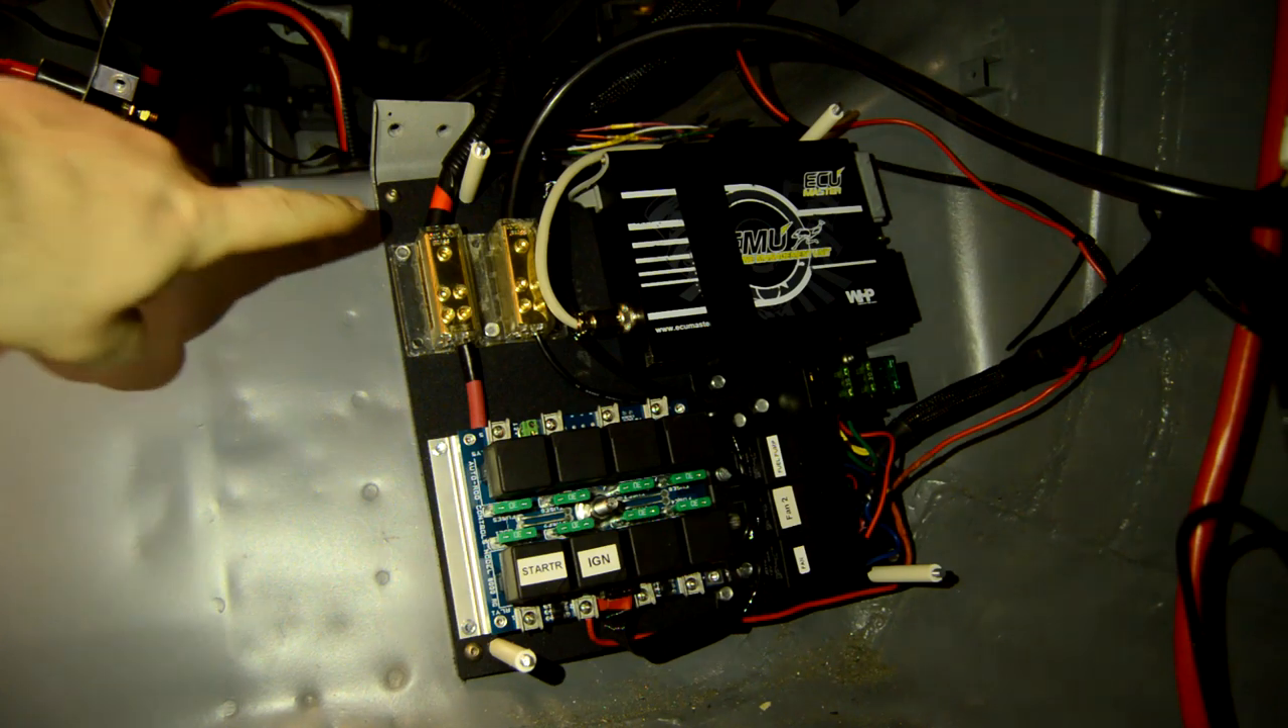So here is the relay panel and ecu mount it's mounted in the car and i pretty much got it all done.